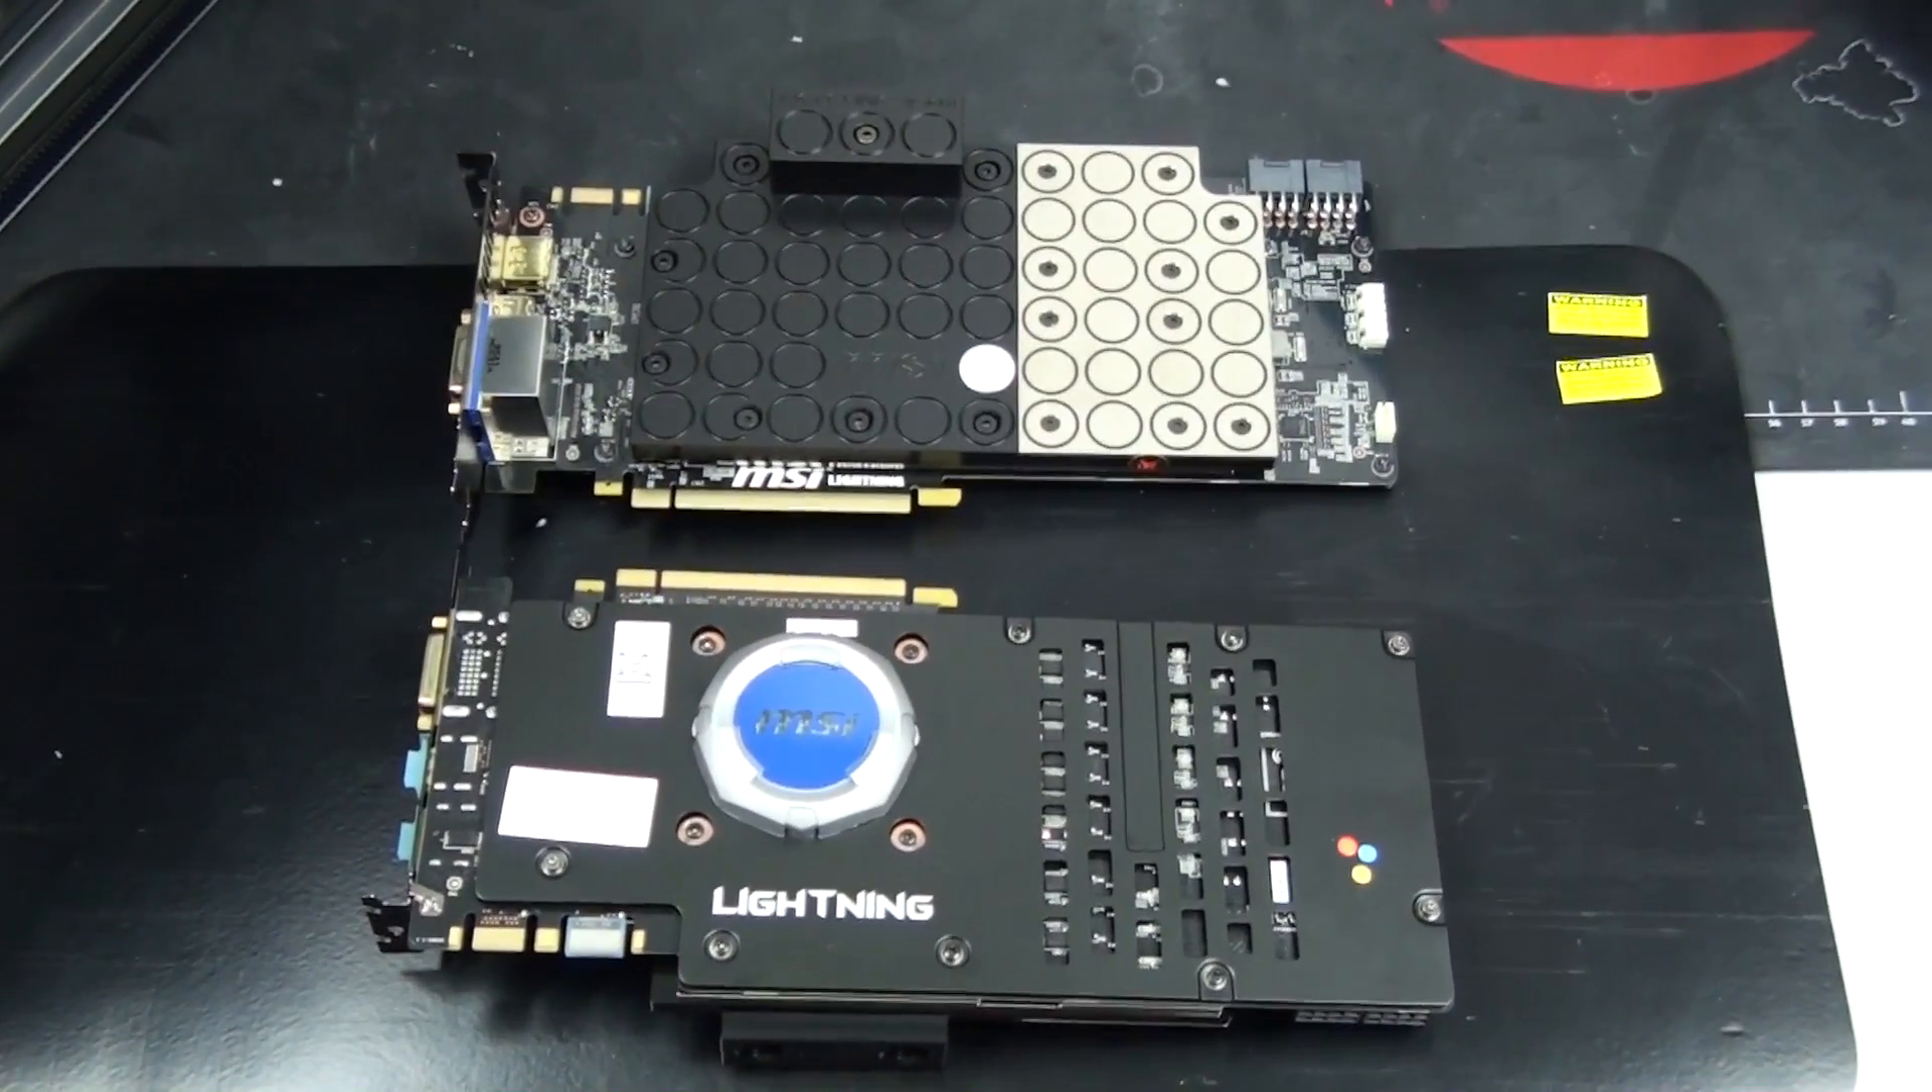So there it is the water blocks are installed and I'm just about to install the graphics cards back into the system.